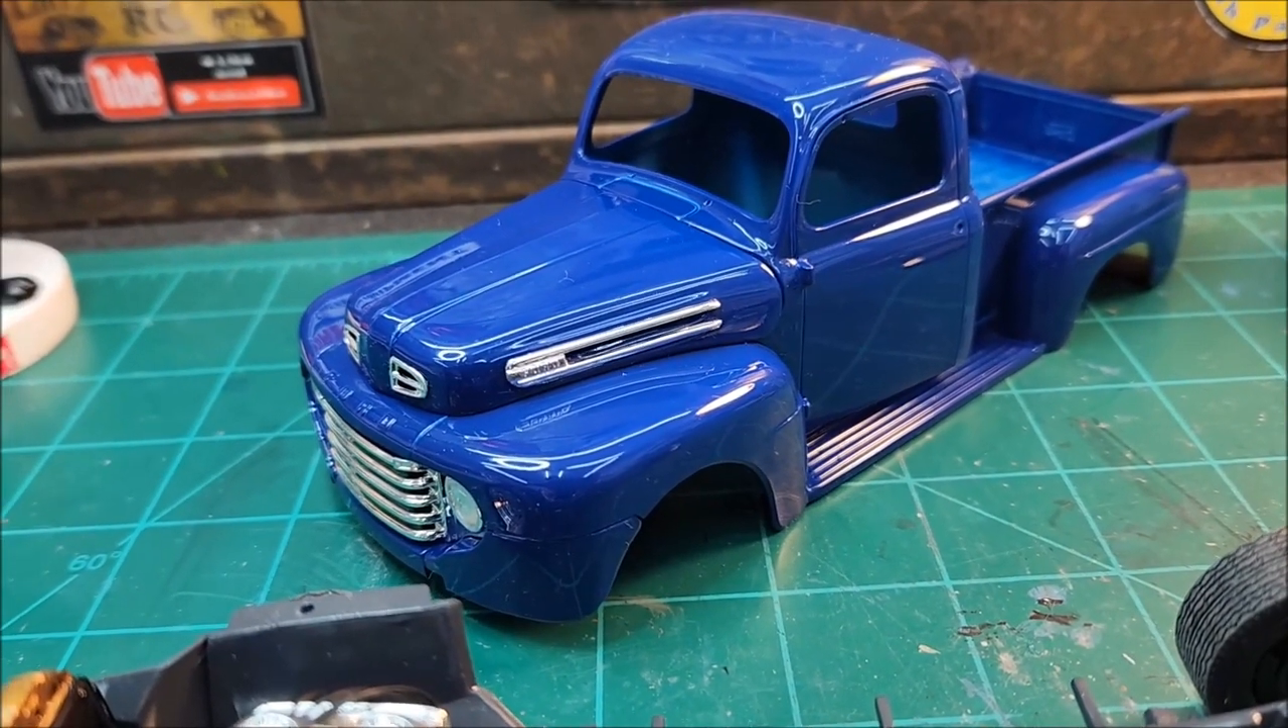I got the front grill installed with the headlights and the chrome pieces uh on the hood there and in the front and on the side.